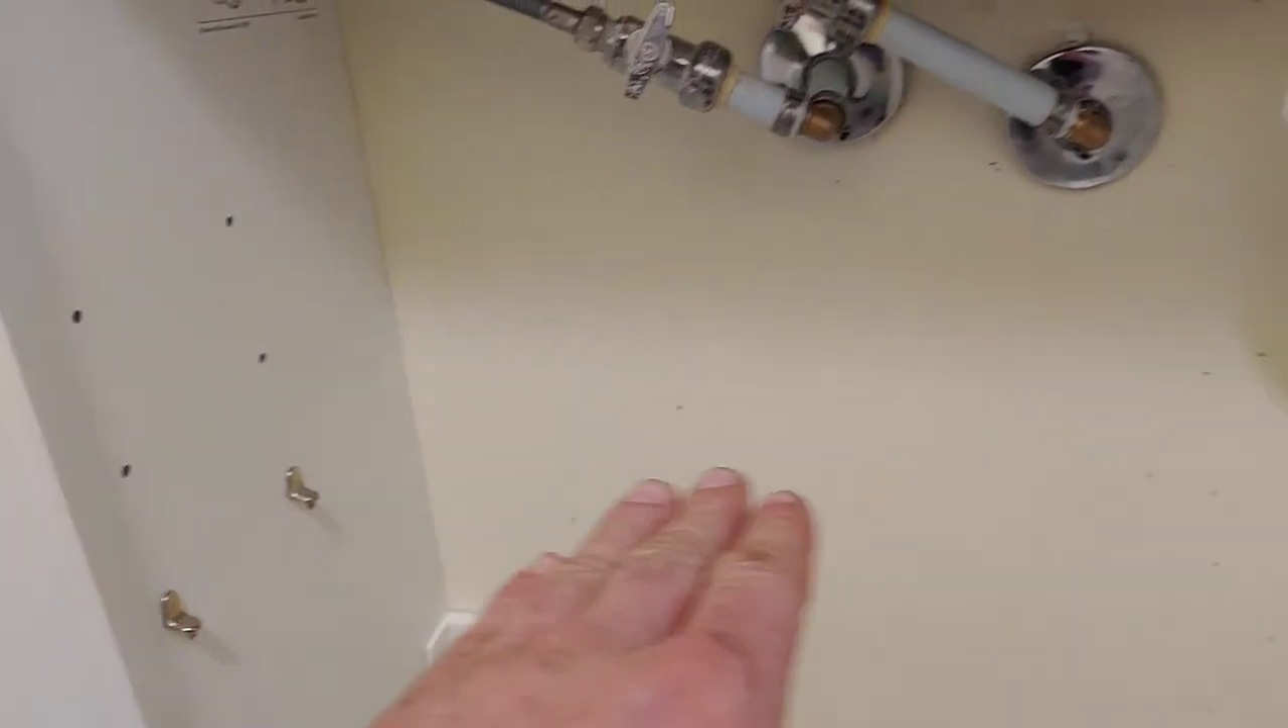And I do have a shelf that goes in here. It's just not installed yet.